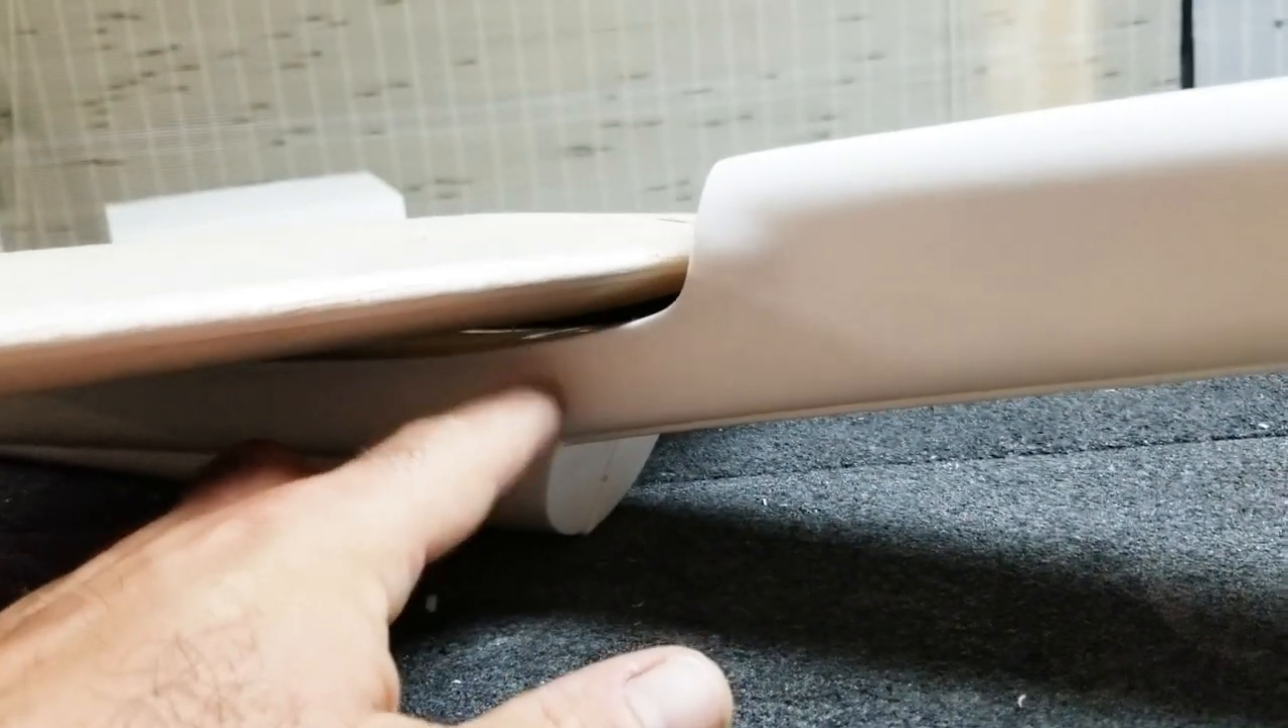I just glued that dowel in without even test fitting anything, and I put the wing on, and there's this massive gap.